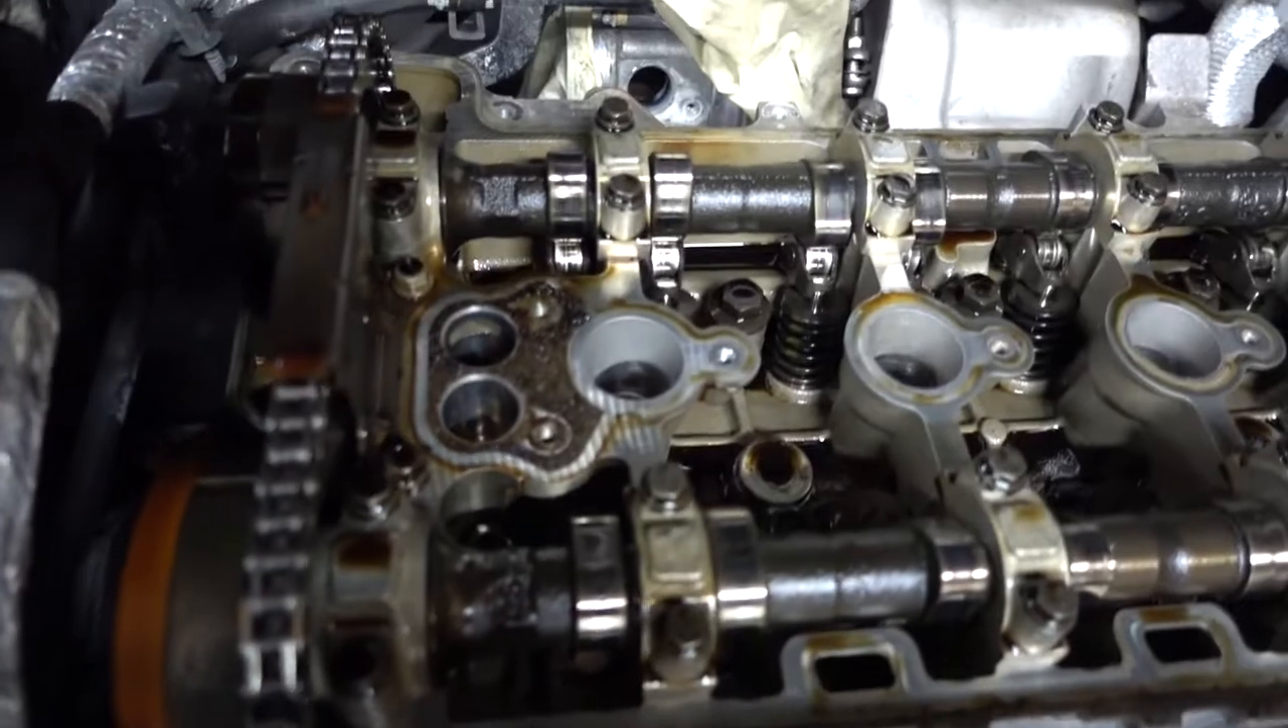All right, so just took the valve cover off and this is what the inside of 100 ,000 miles looks like.